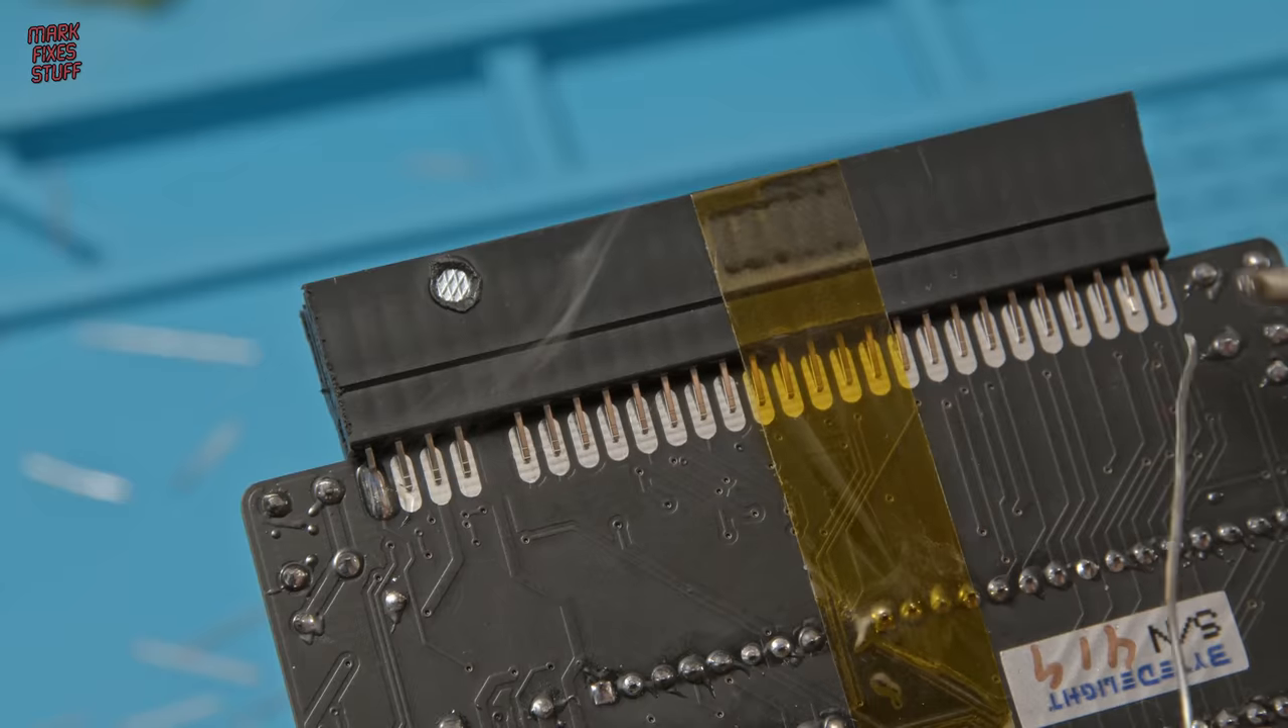Our edge connector is held perfectly in position.